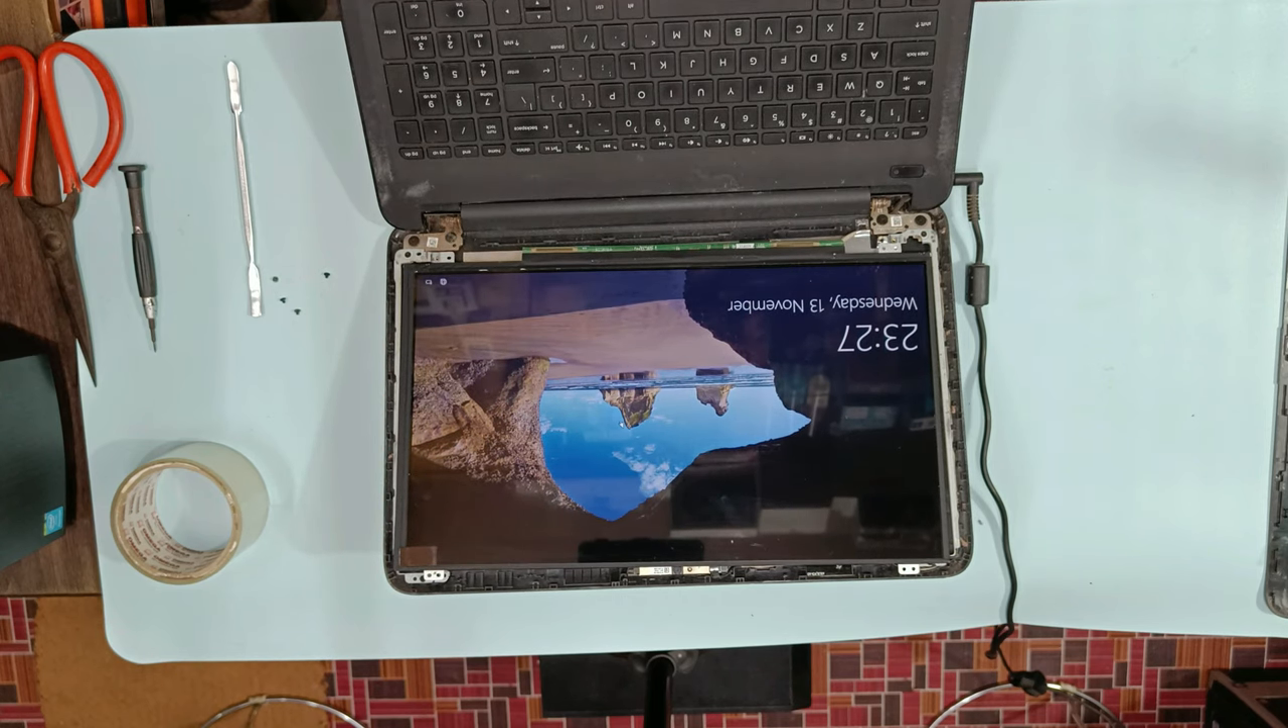Laptop का display तो हमने लगा लिया।